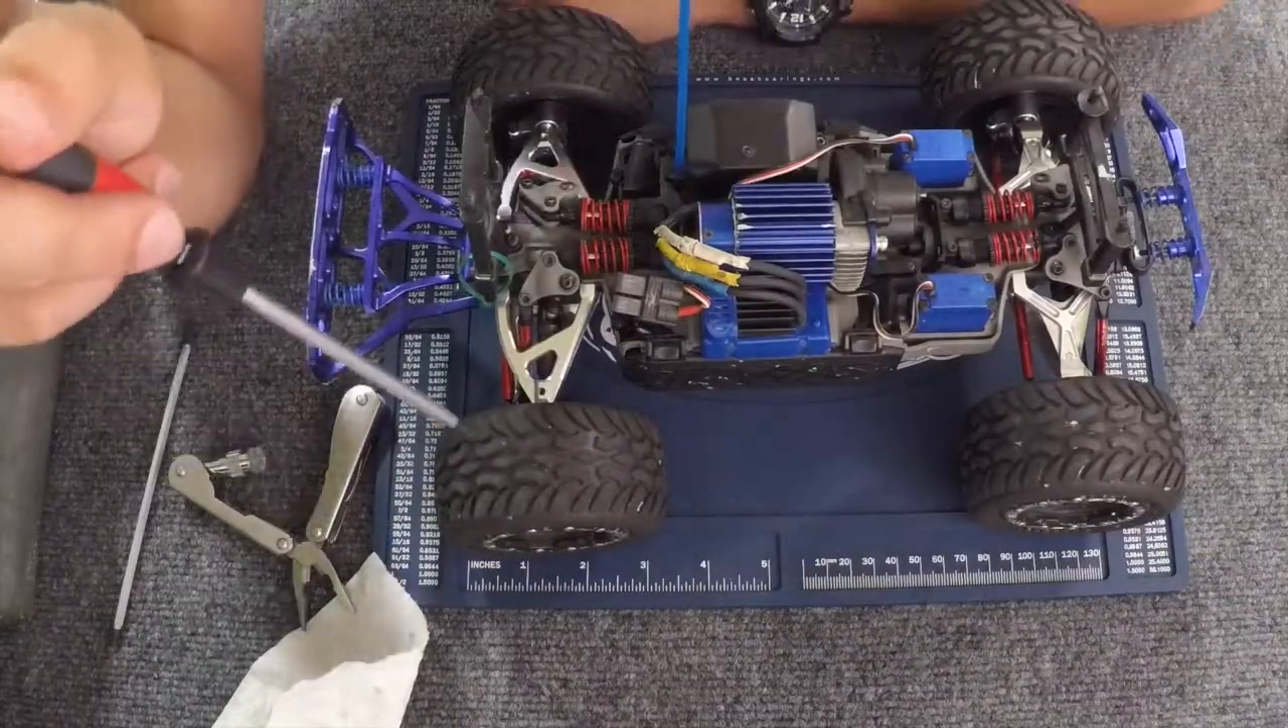We already got the bumper on.